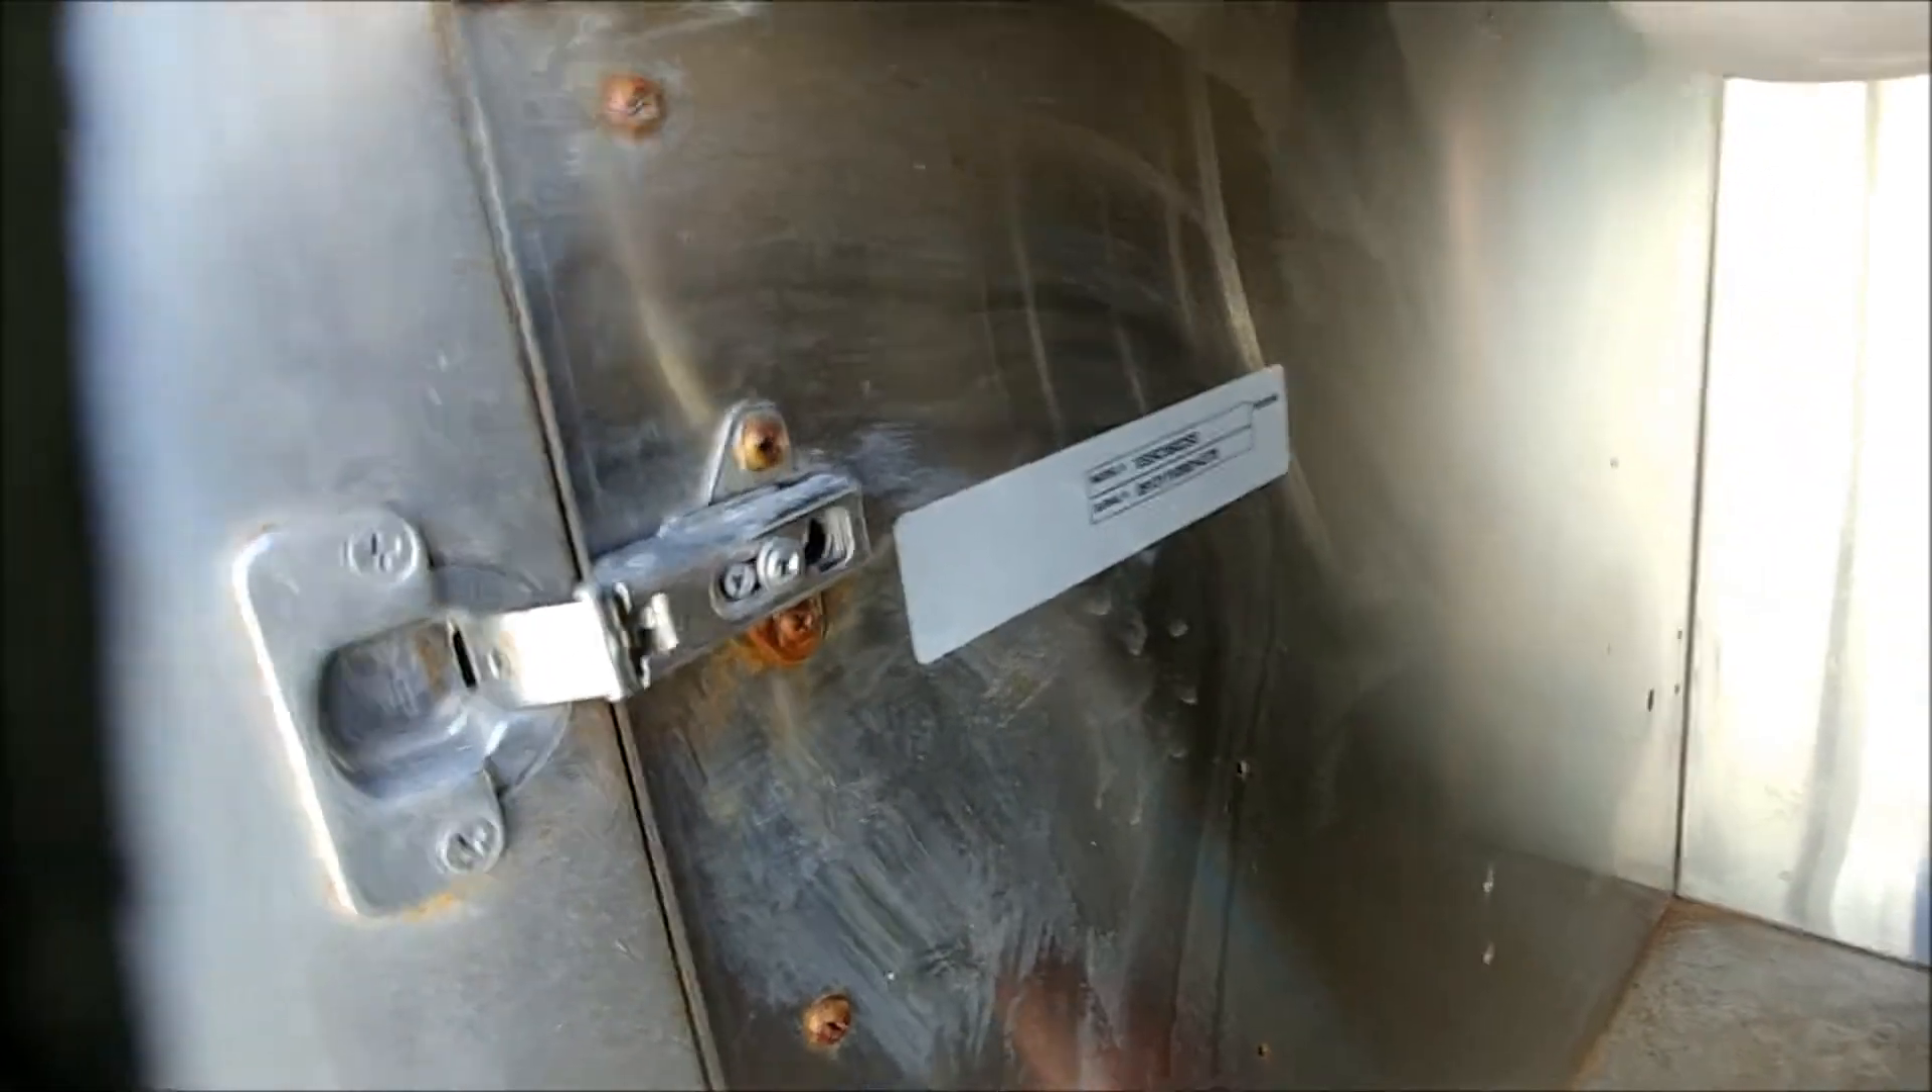I reattached these doors, you know, the hinges.